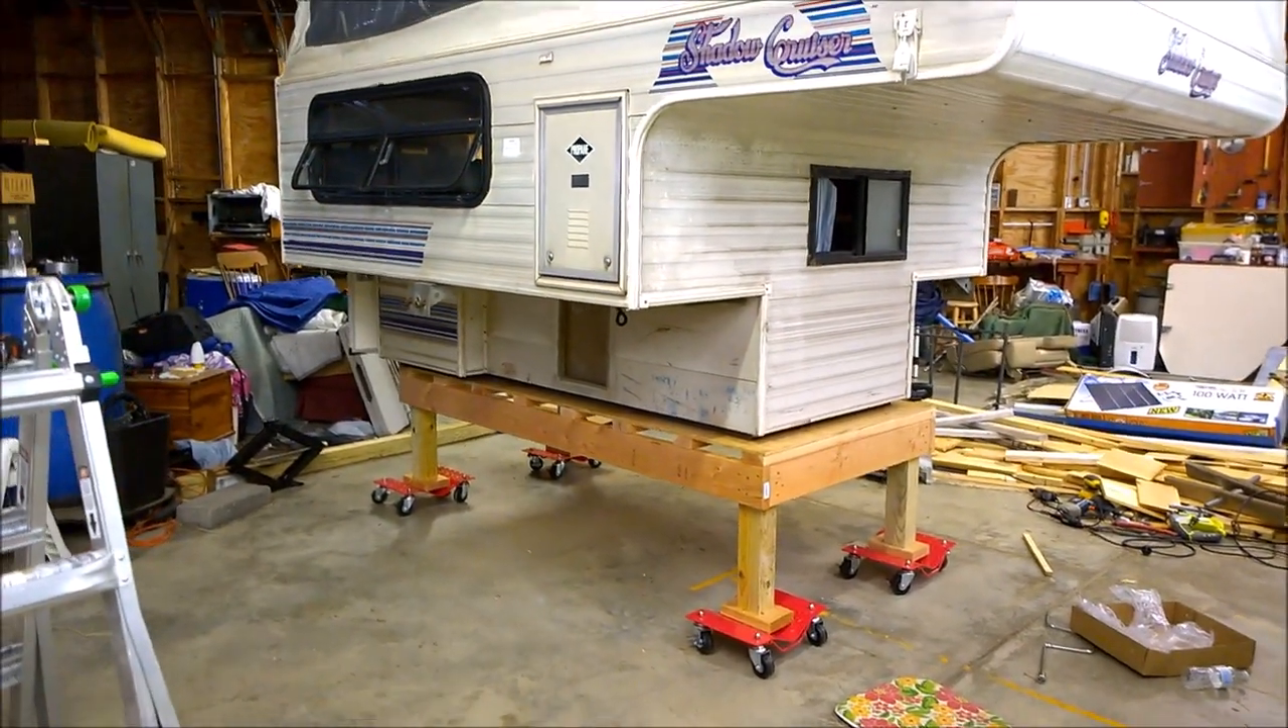These dollies are just slid under.